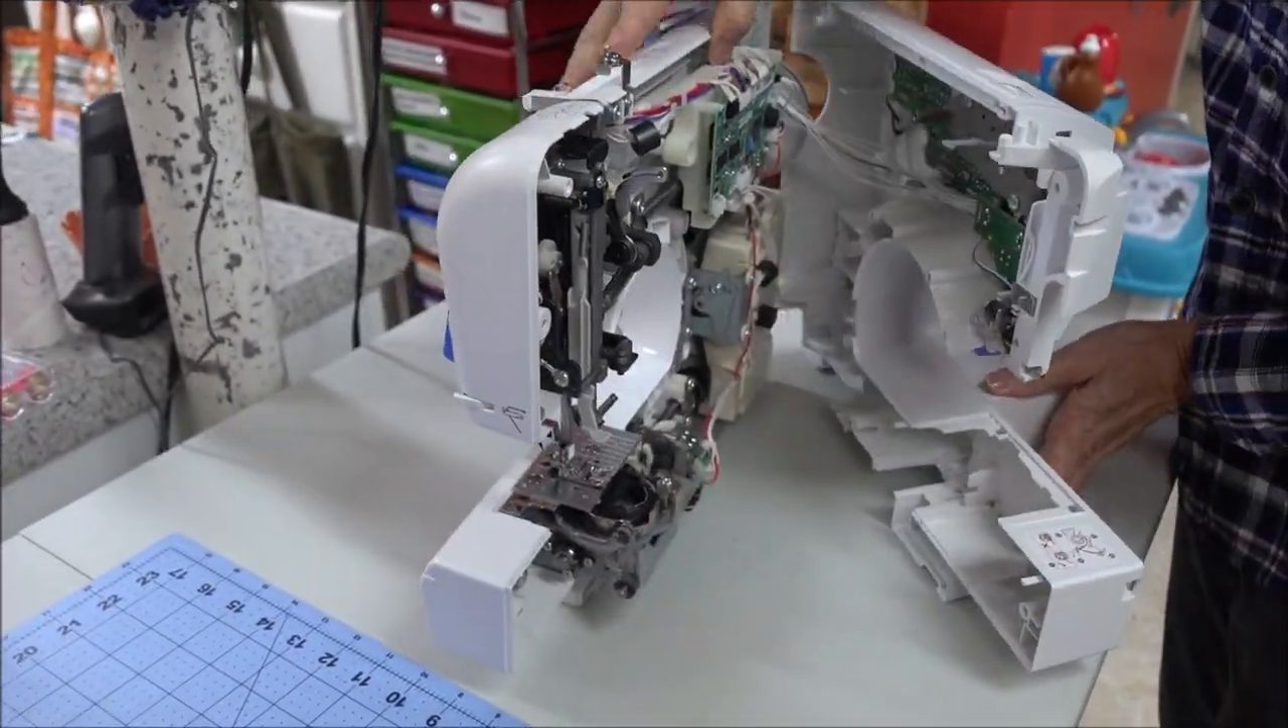Okay so we split the case and there's this bundle of wires that loops around behind this clip.